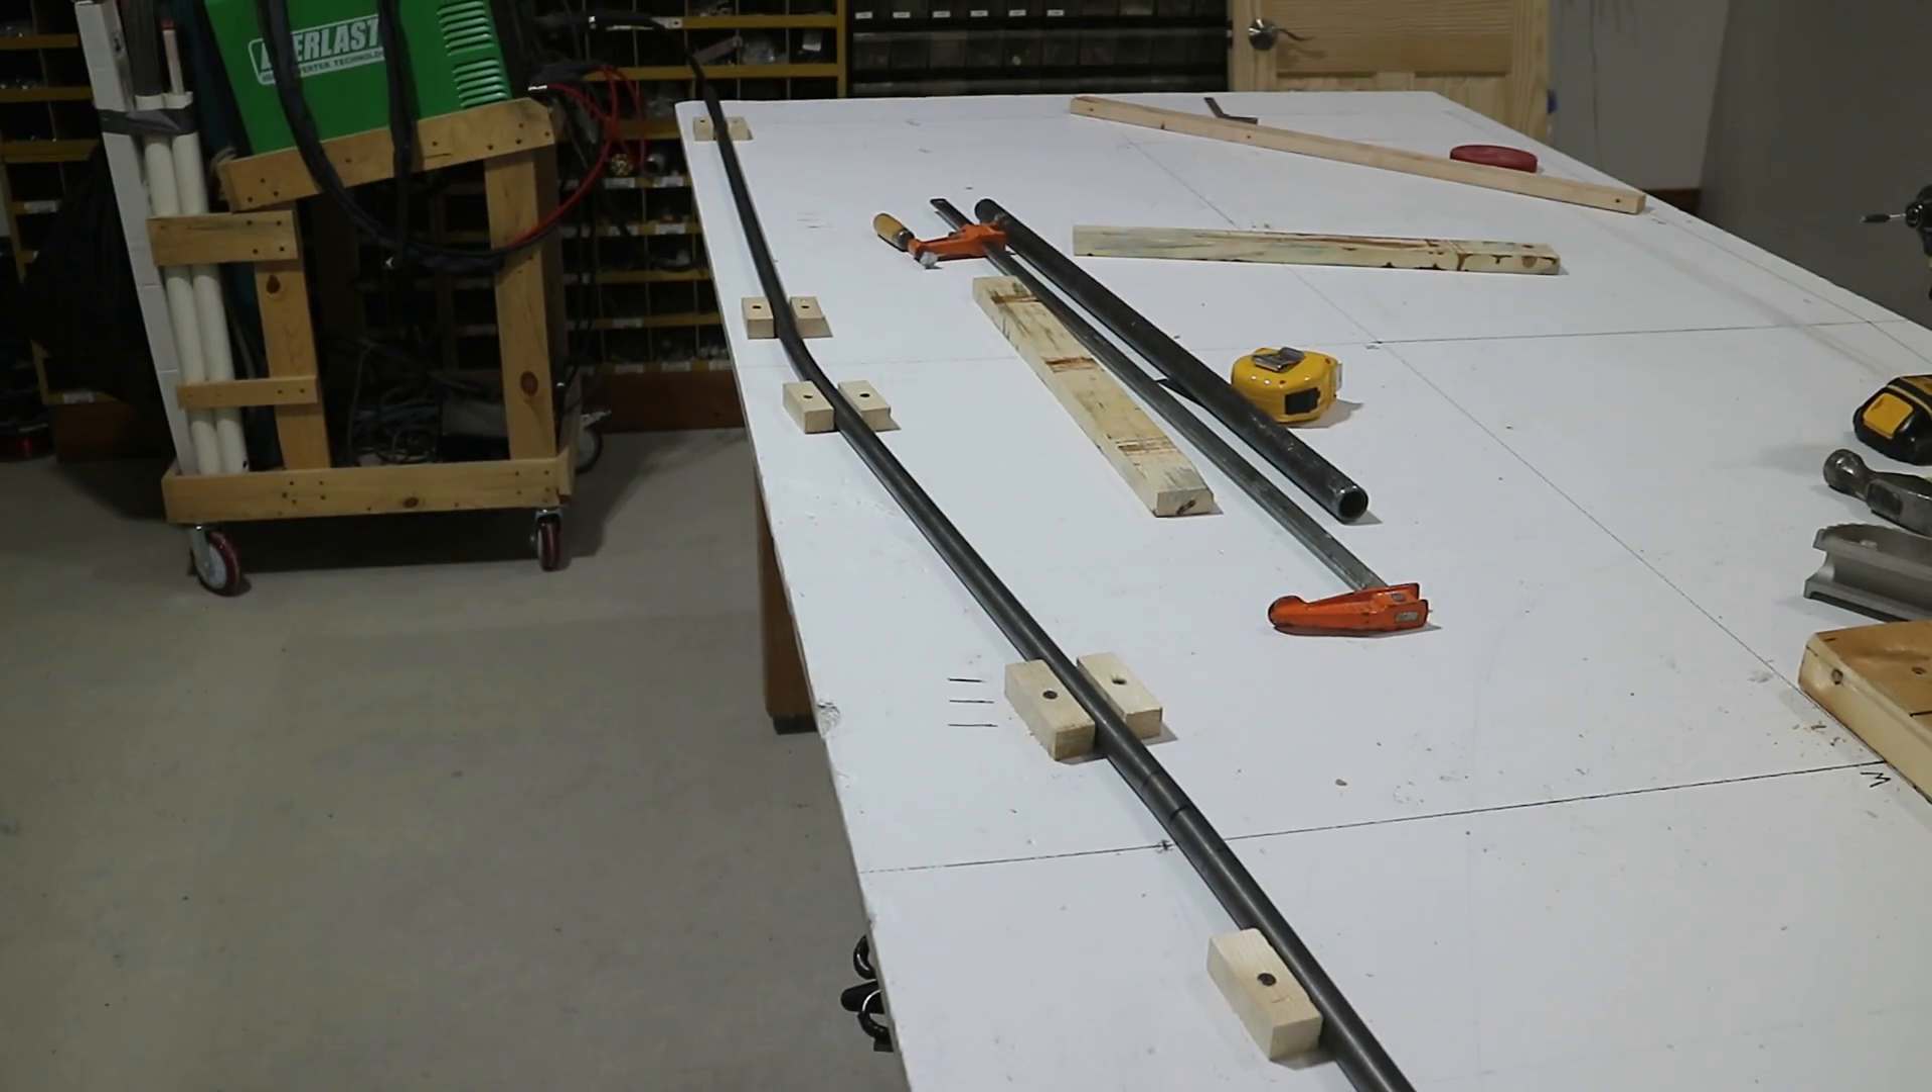So there's the tube in the form. It fits.